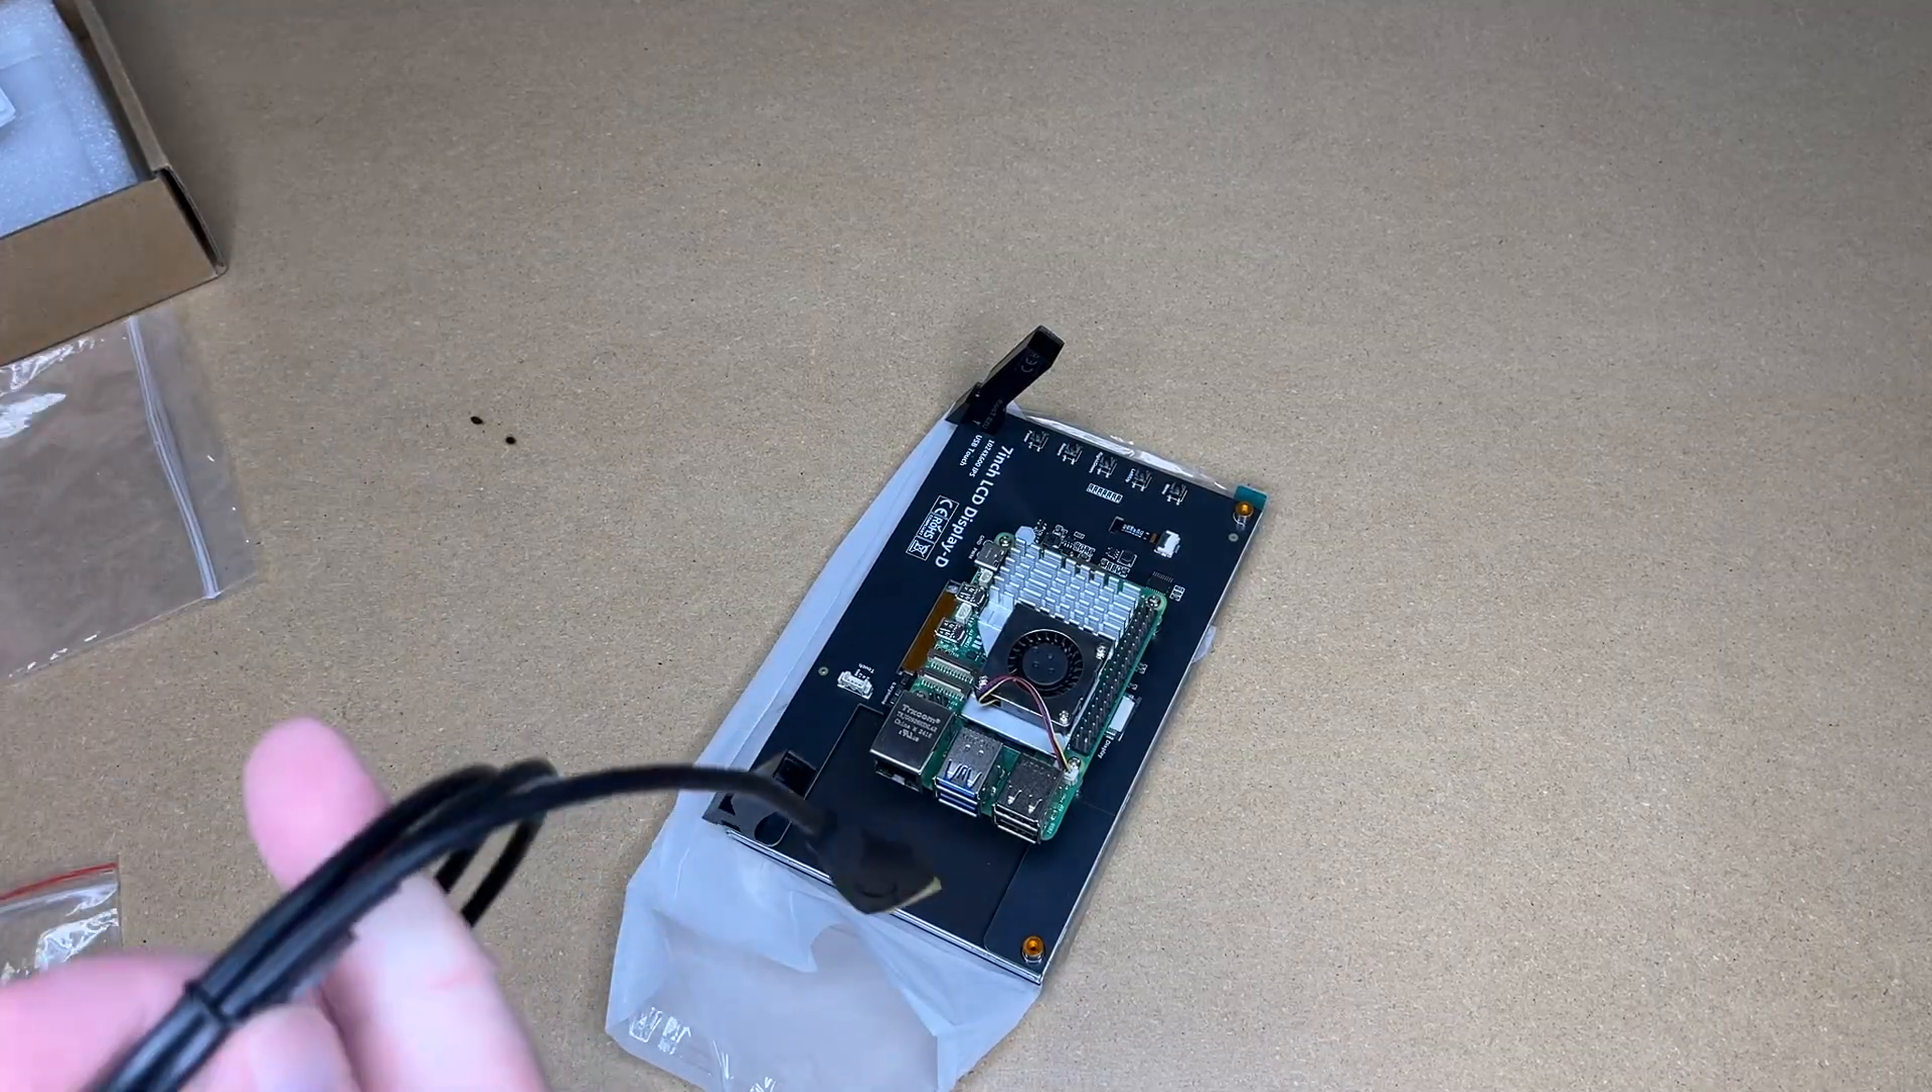Okay, so we have the Pi mounted.